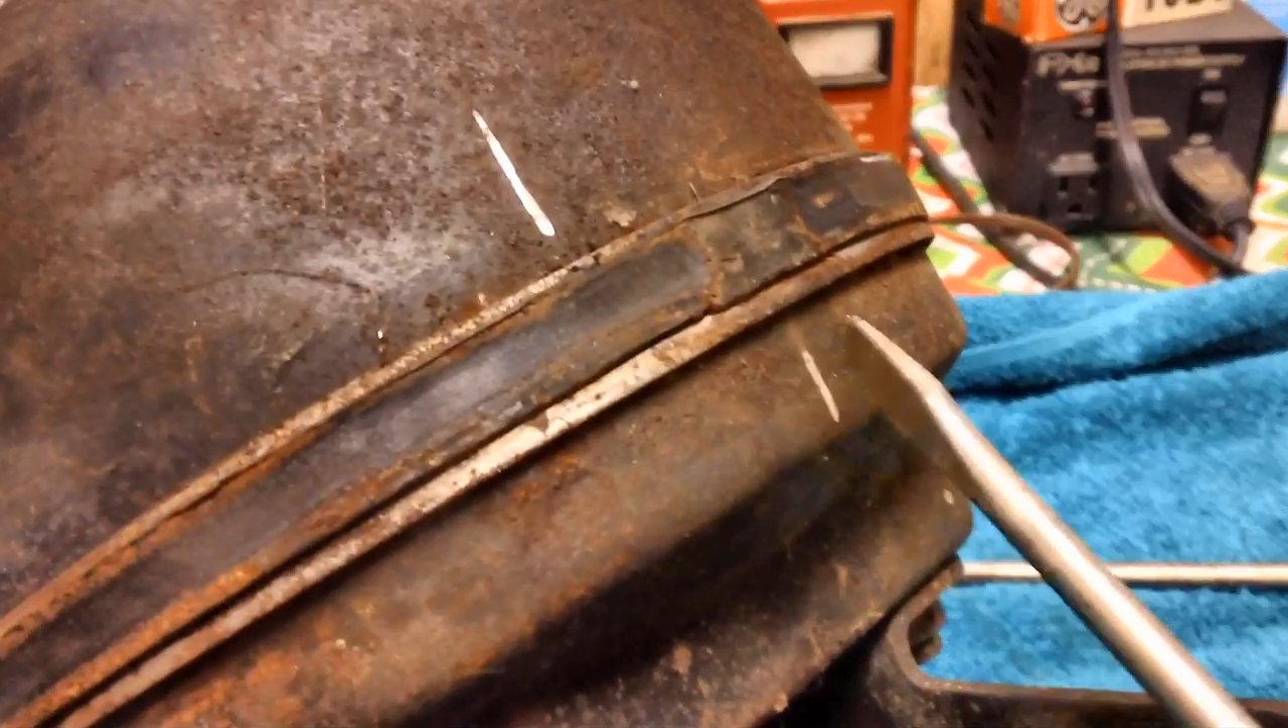There's our two alignment marks one right there and one right there and you'll notice that they're you know they don't line up right now.